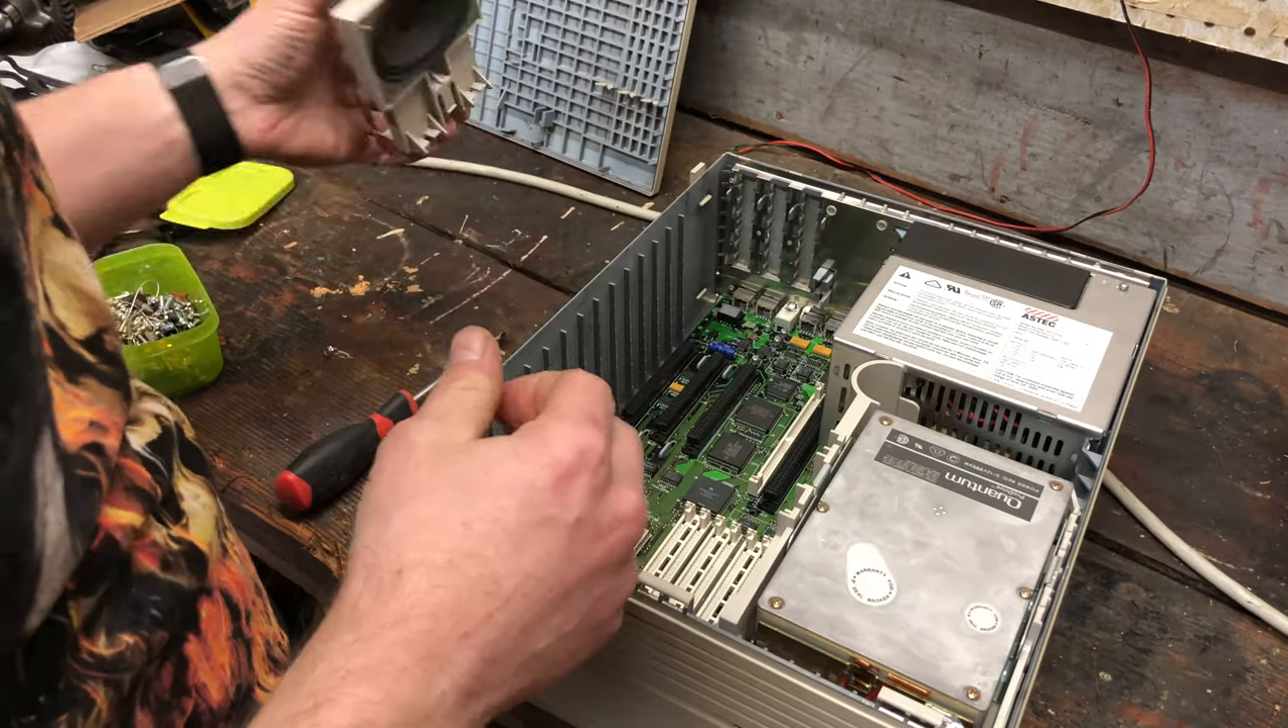Power supply is in place.